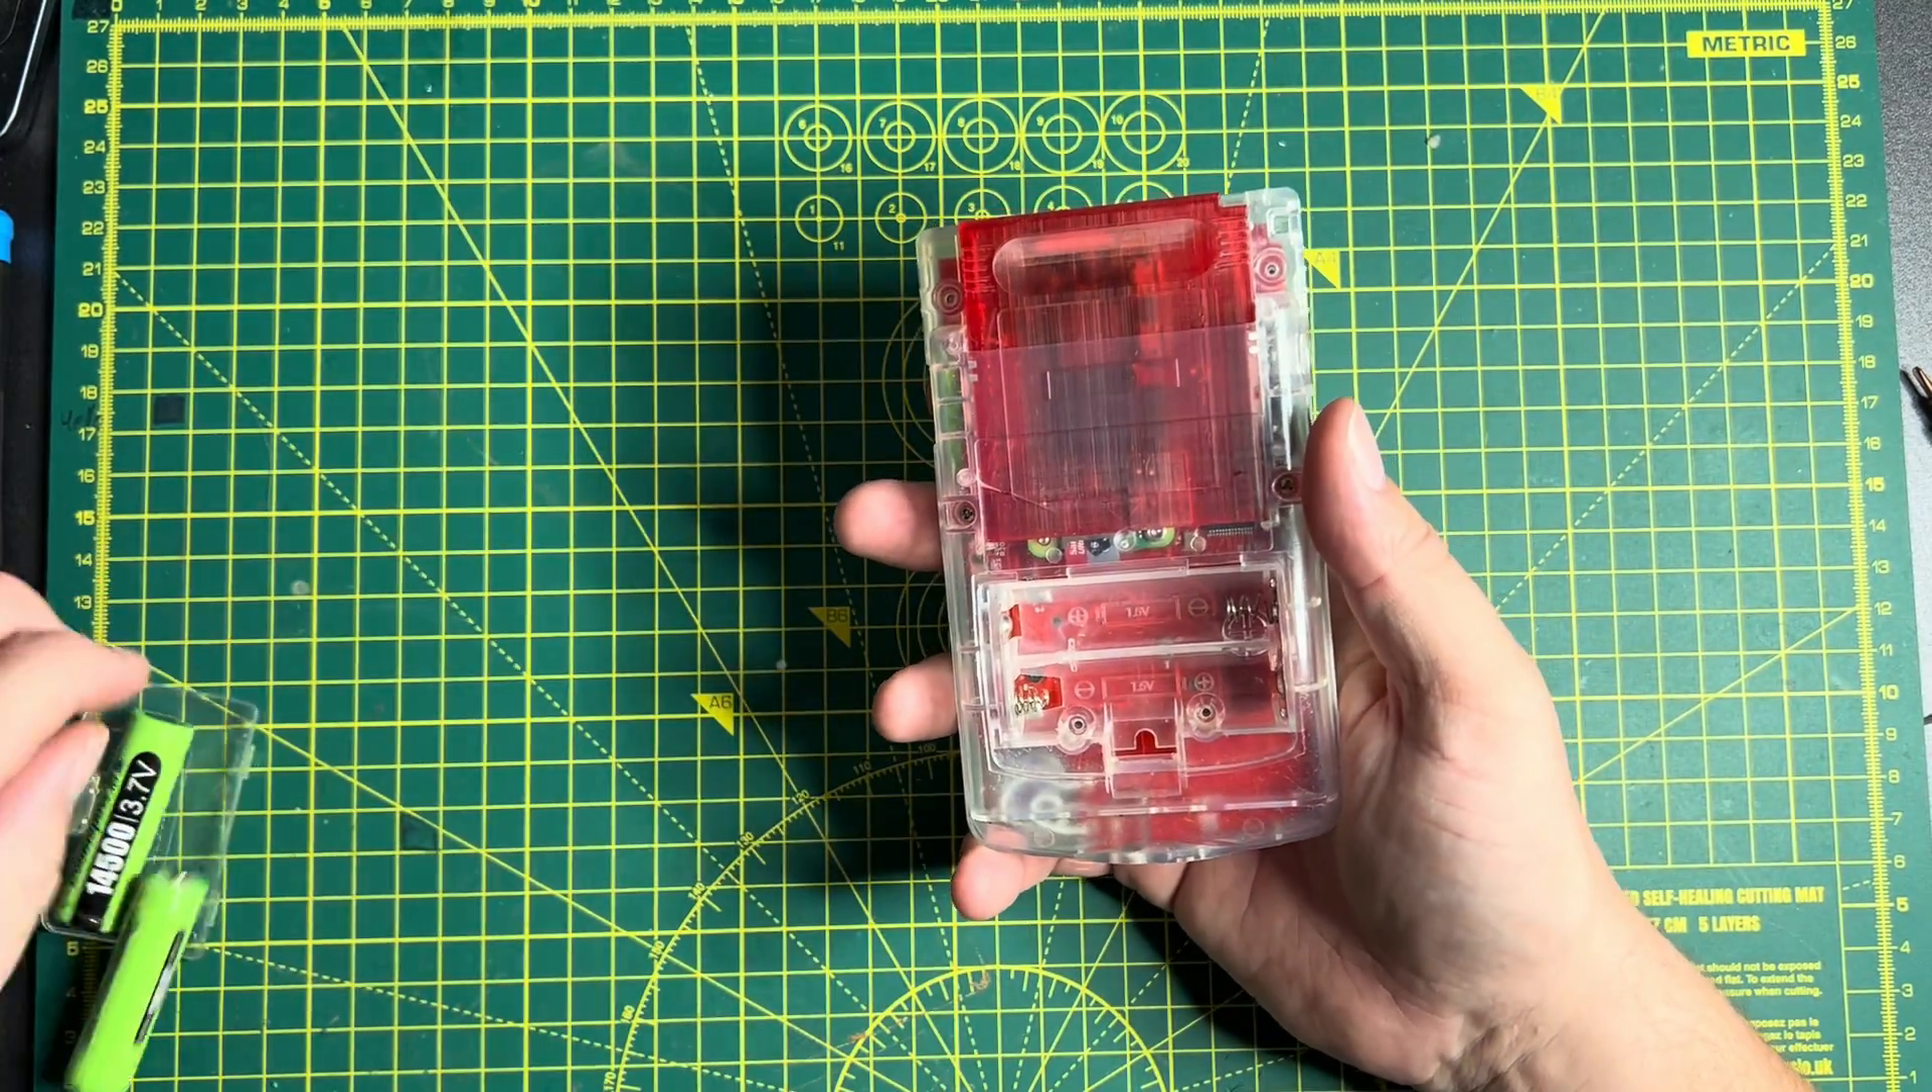So, we've now got everything buttoned up inside our Game Boy colour case.